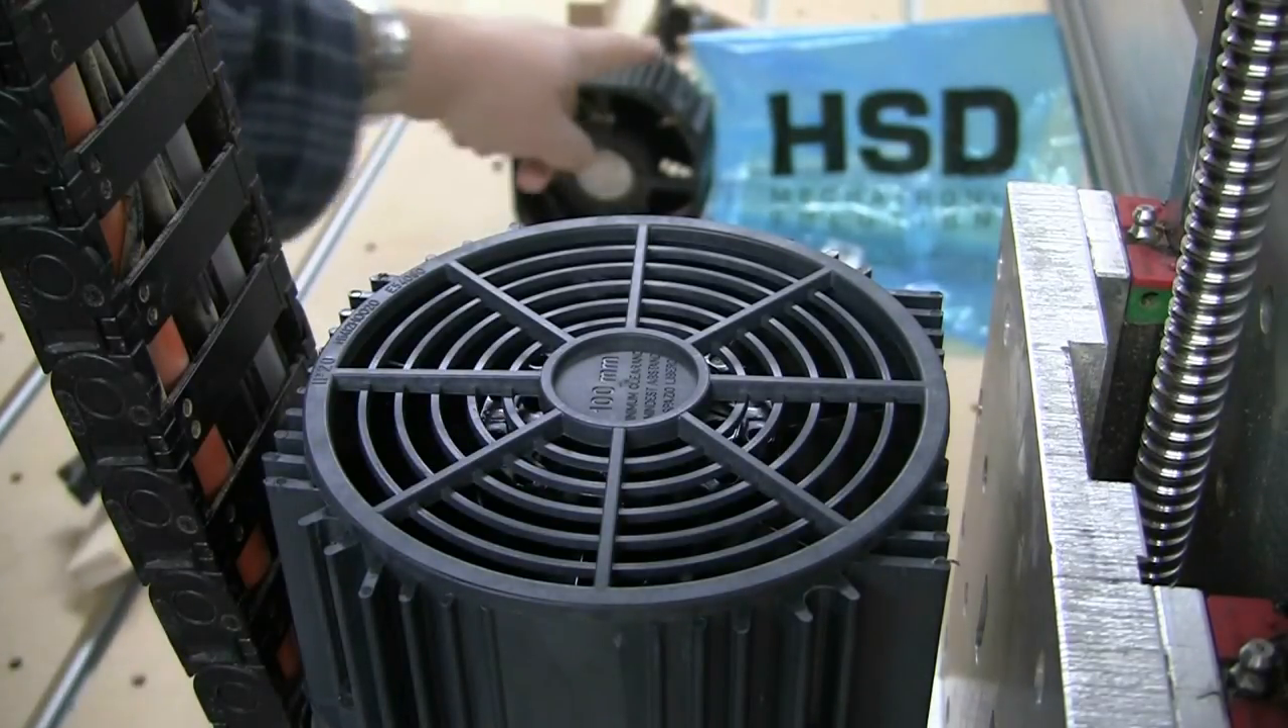So the new cooling fan is installed you can see the old fan is at the back it's a HSD part.